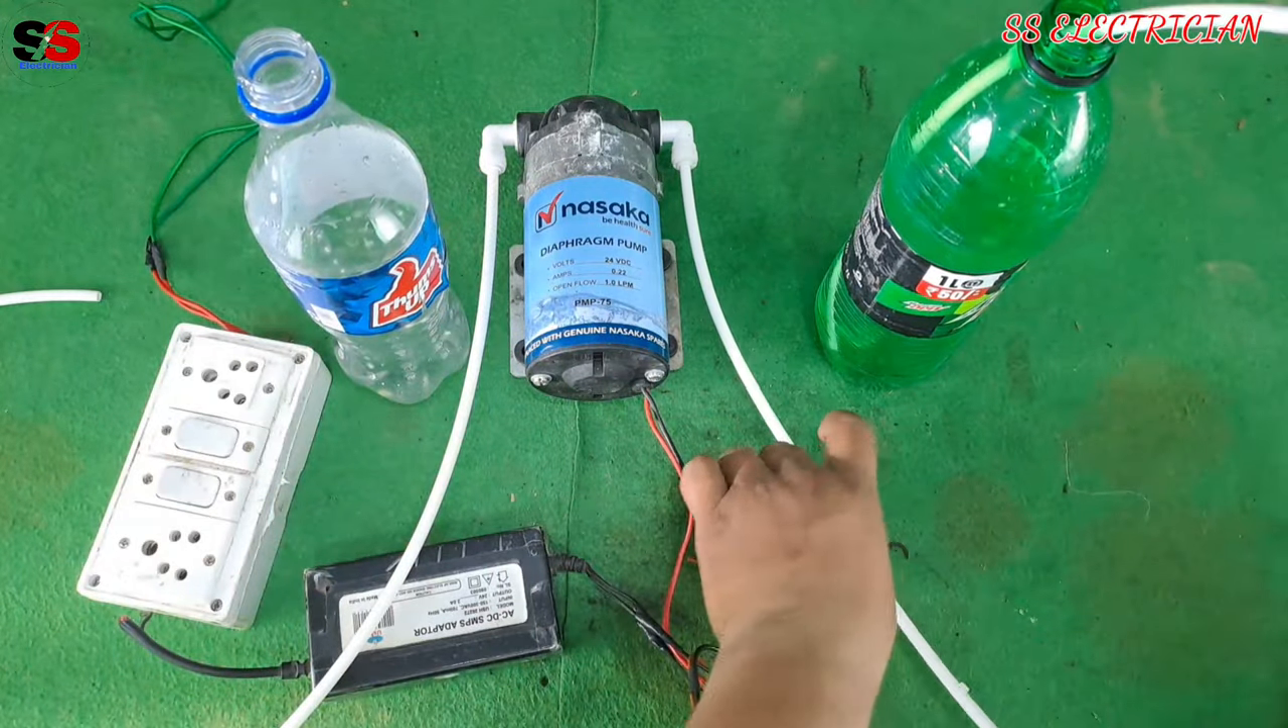देख सकते हैं इस प्रकार से ये pipe हमने लगा दिया।